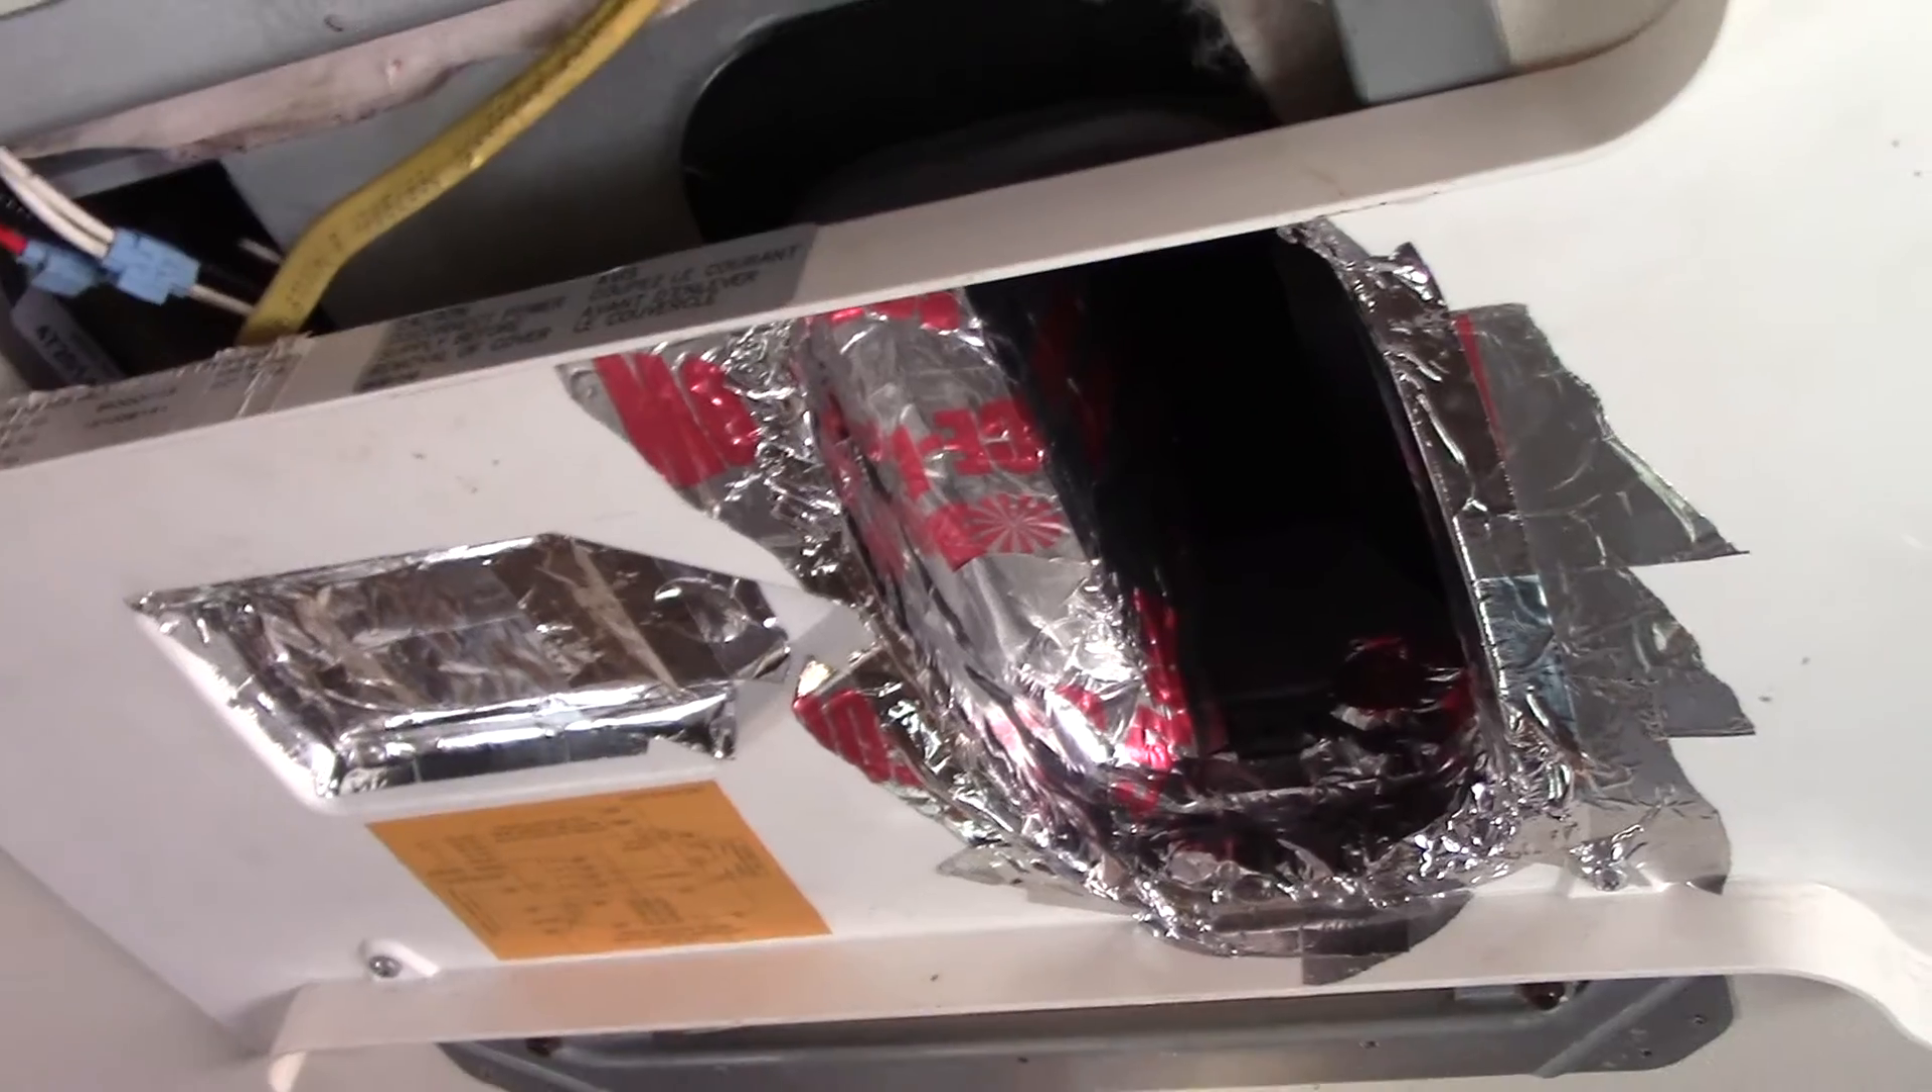We got everything sealed up put a little new foil tape on the discharge and now we're ready to put the cover back on.